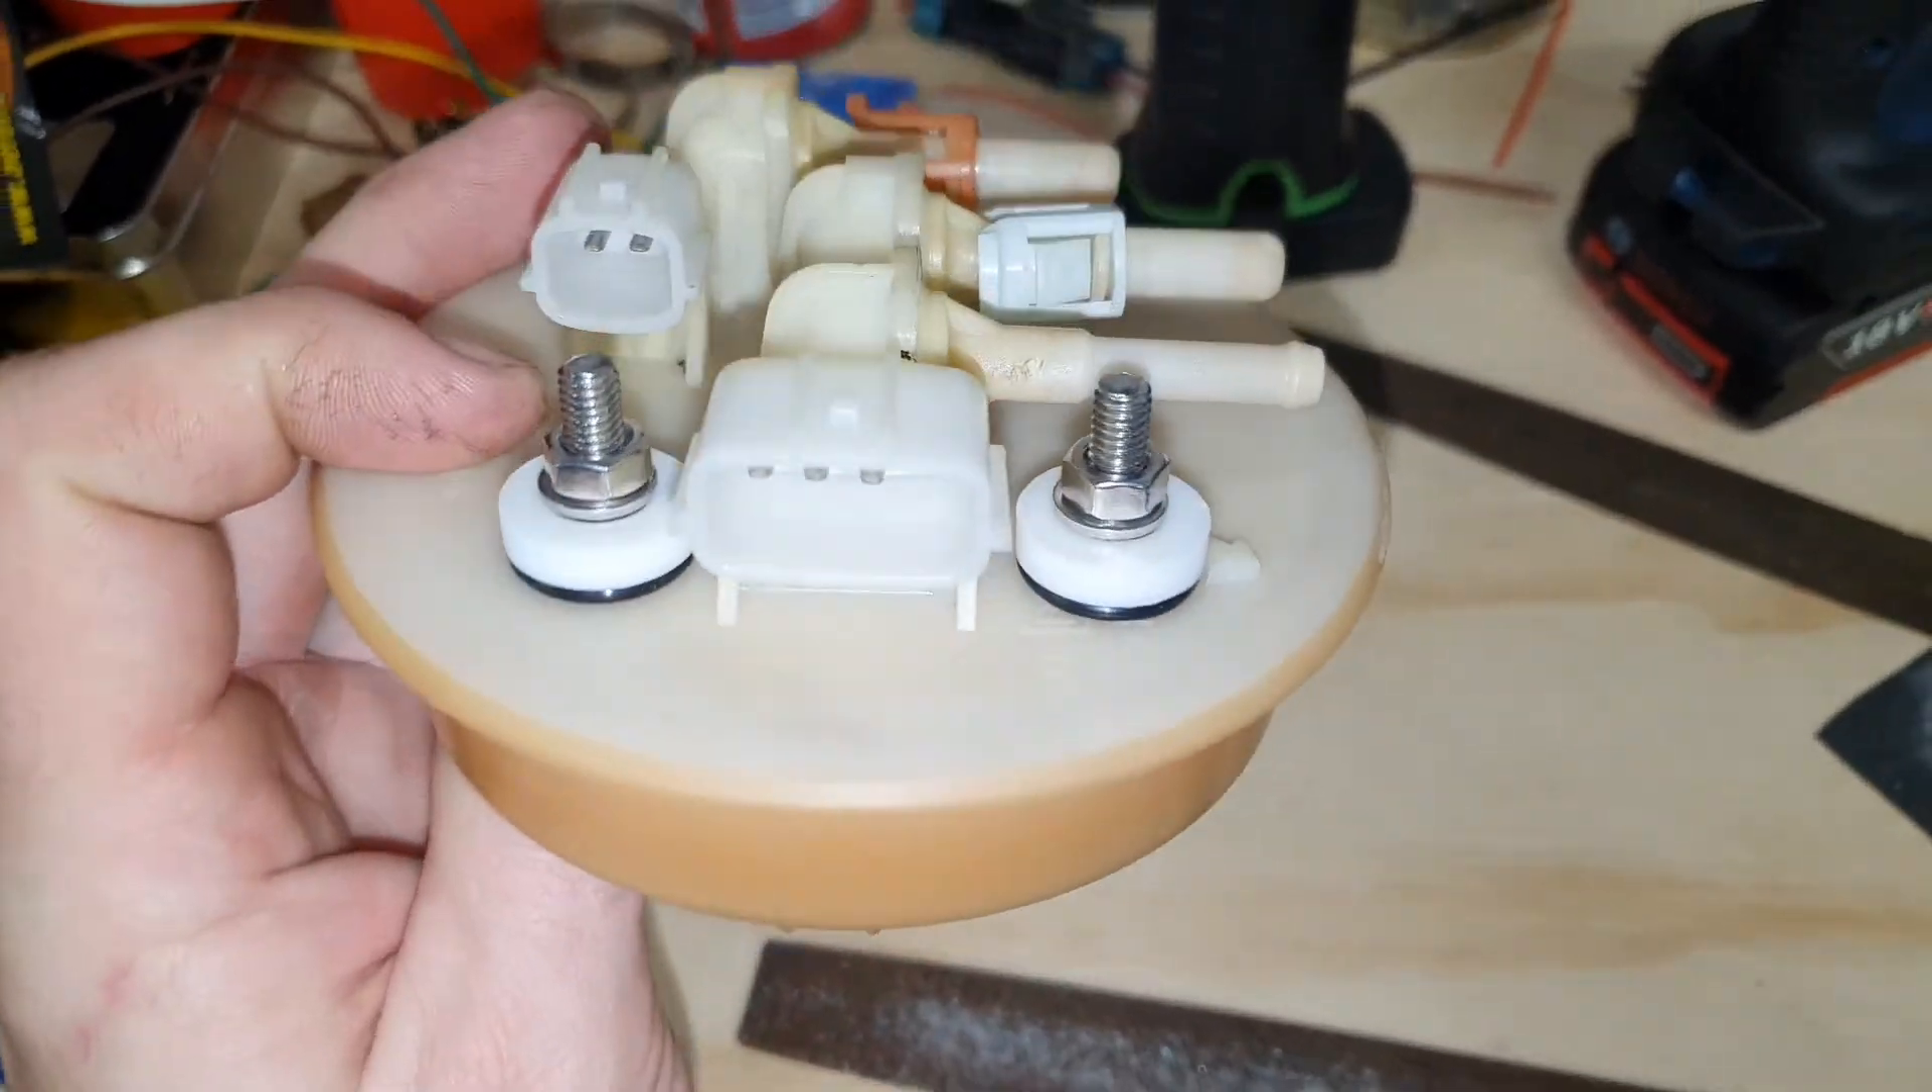The electrical bulkhead connections are now fitted to the fuel pump top hat.